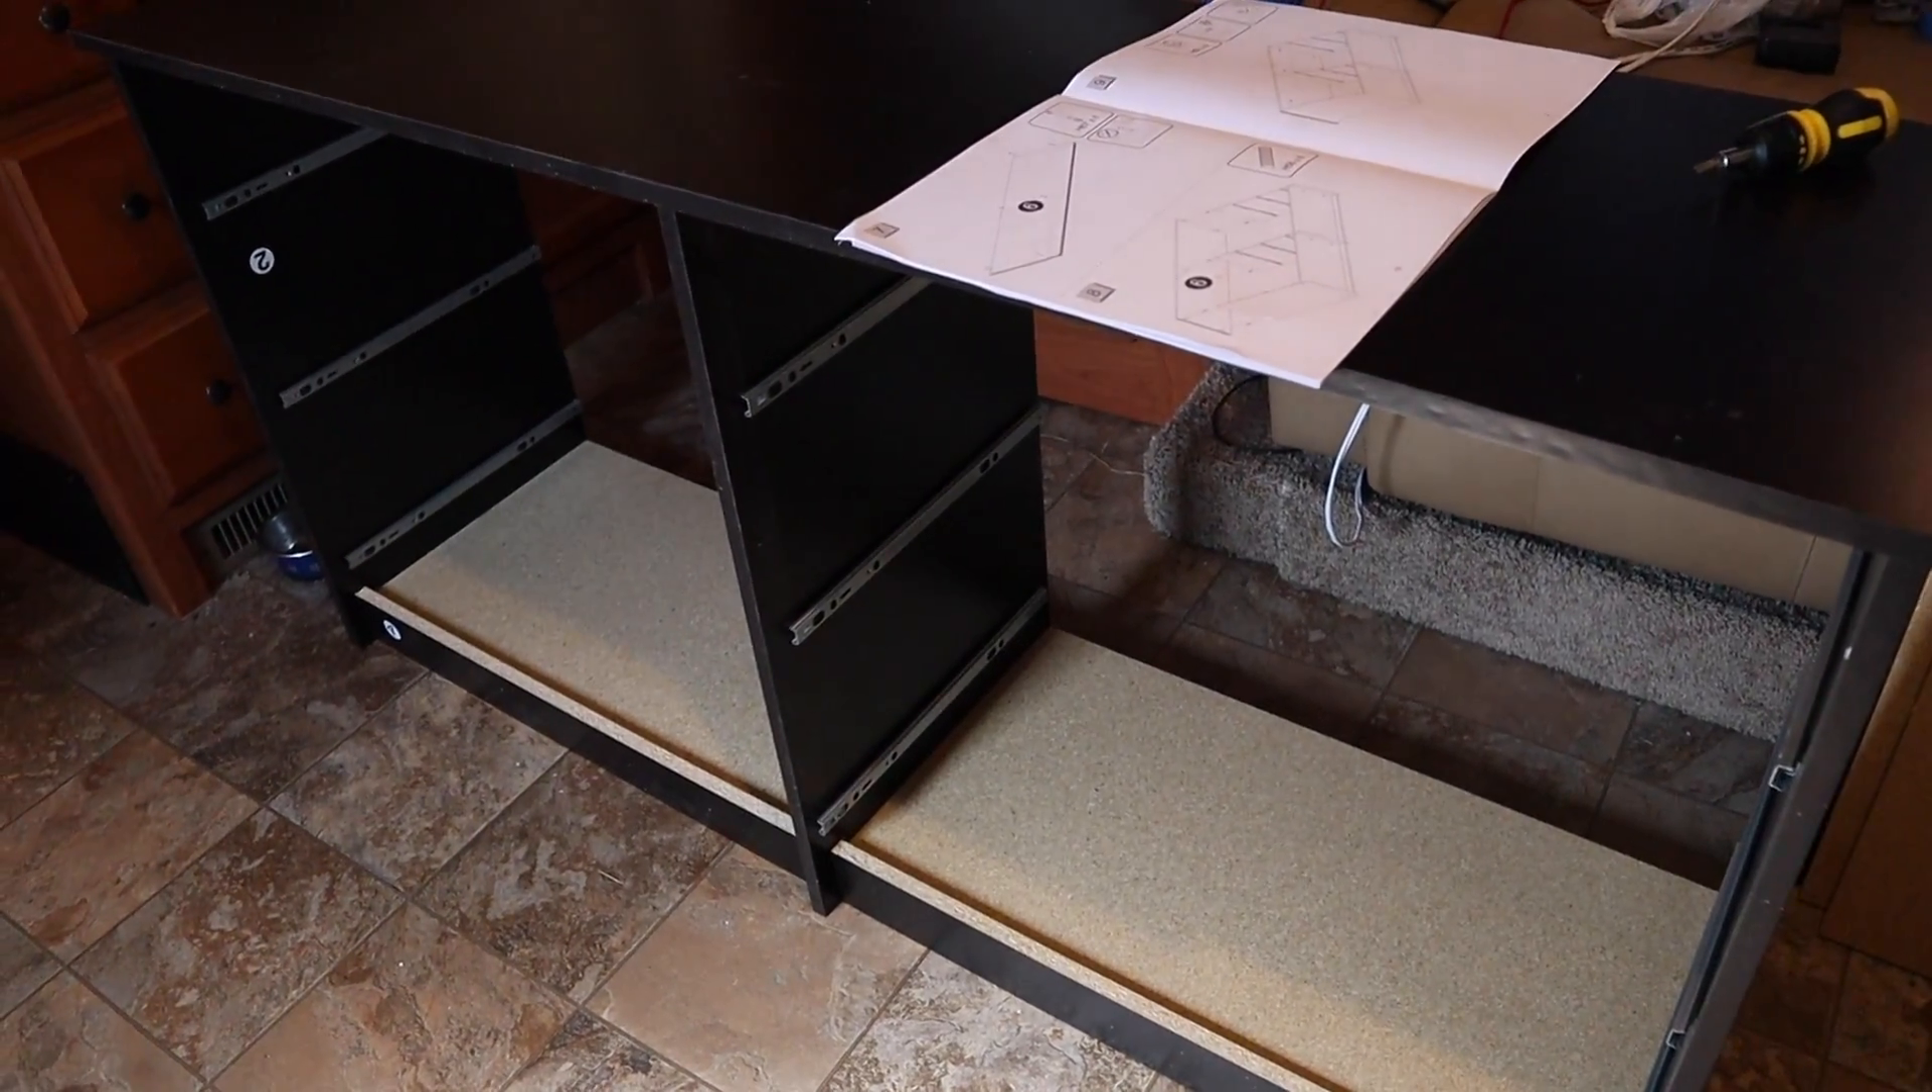I just watching some impractical jokers as i work here and i got the base done all put together.